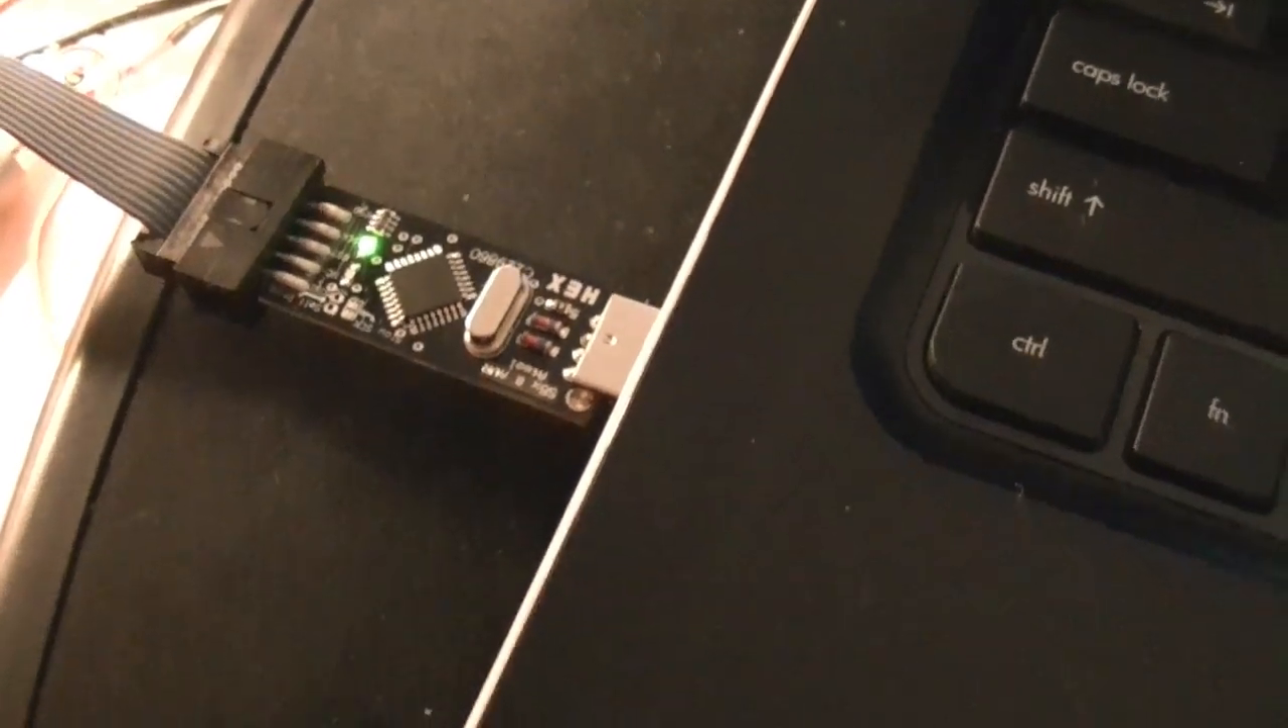Okay, so John just plugged in the USB ASP programming card right there into the USB port.